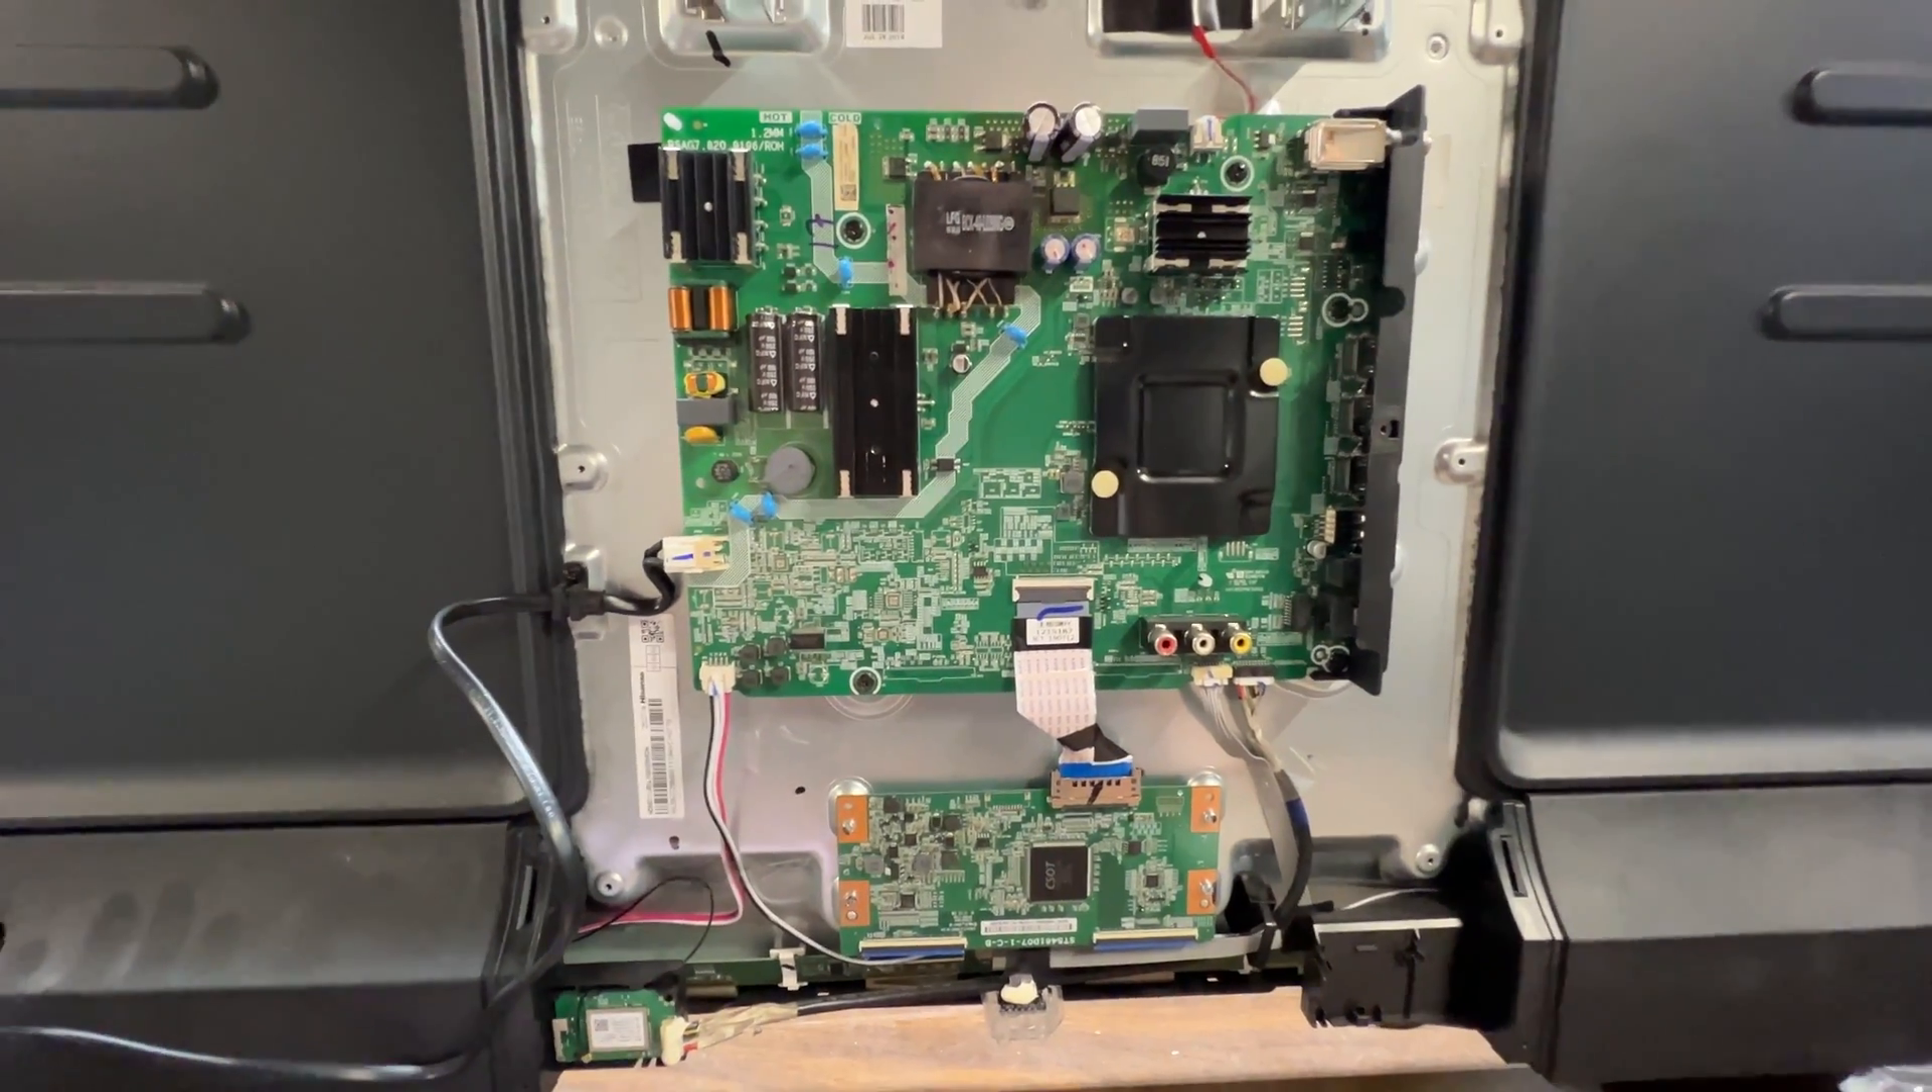The board has now been reinstalled in the TV. All of the cables have been hooked back up.